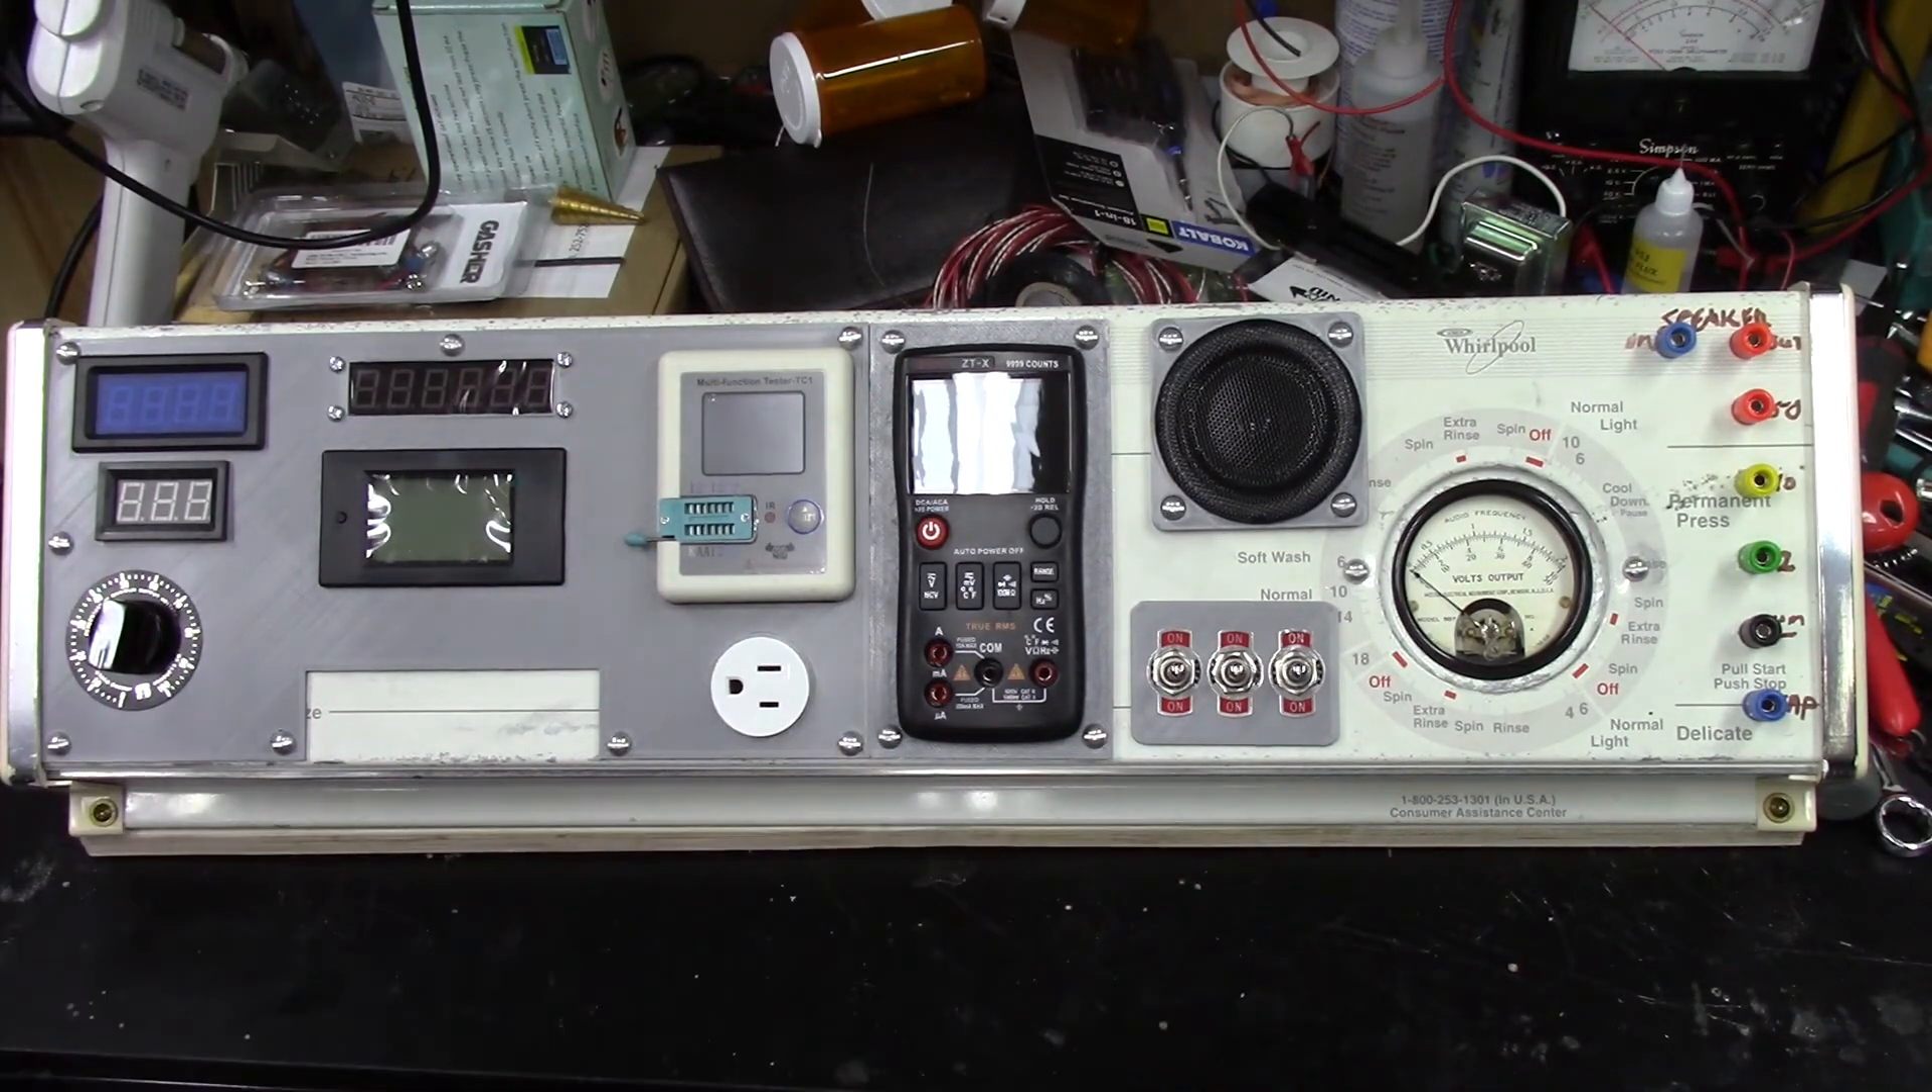I've got my switches all in place.